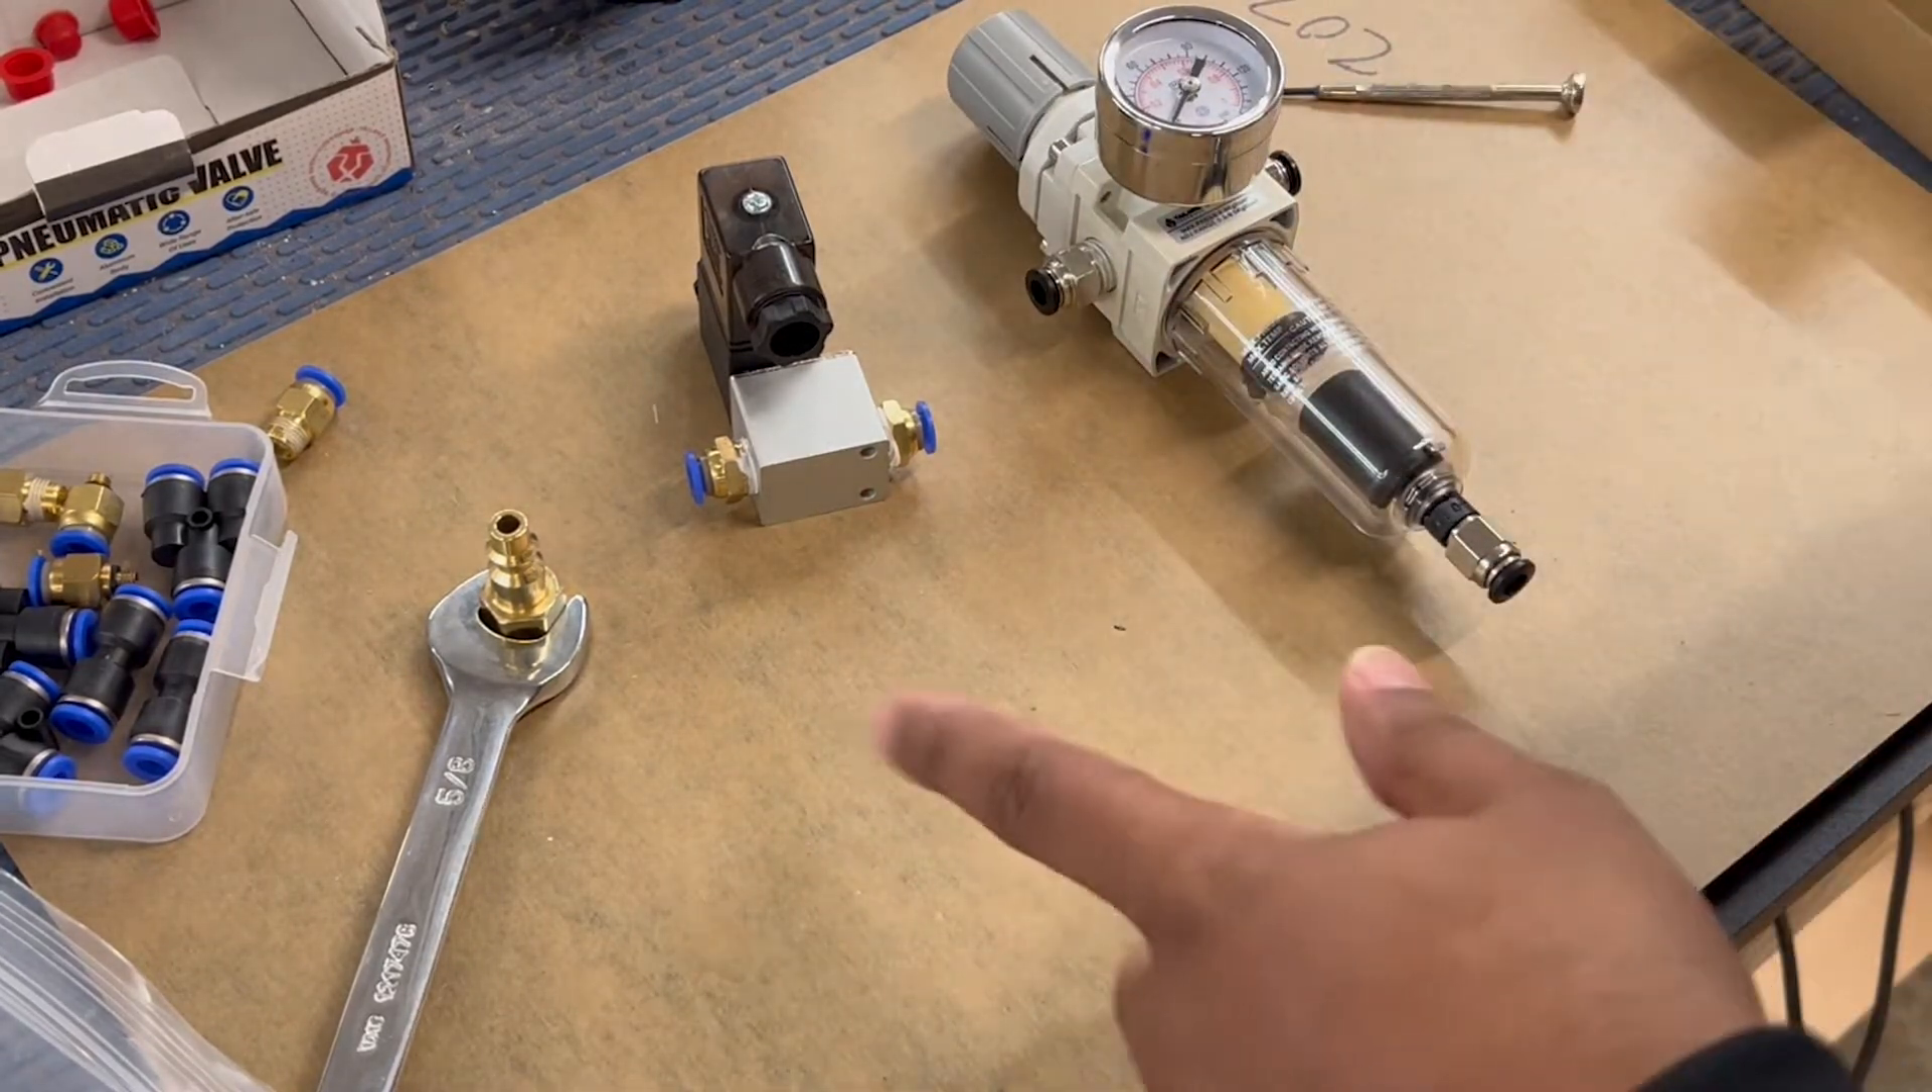Okay so i have my fittings on my solenoid i have my fittings on my regulator.